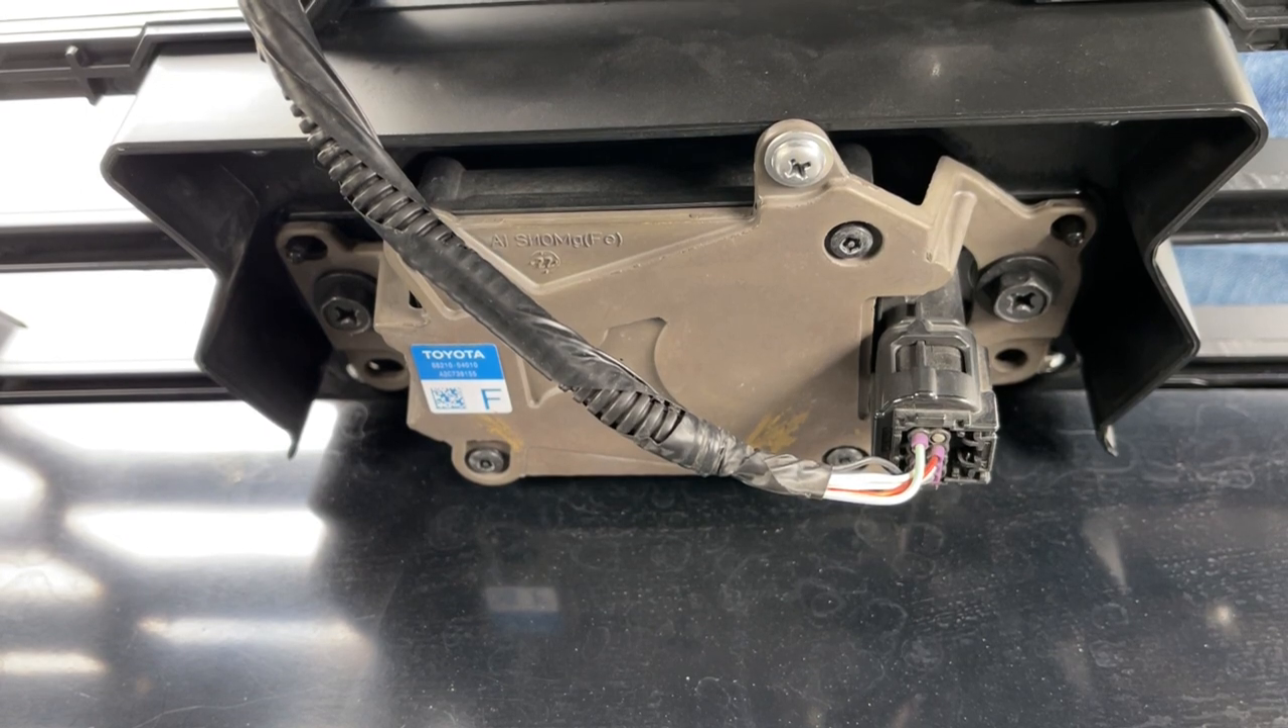I routed the TSS sensor into the new spot and added just three screws back in, one on the top and the two on side.